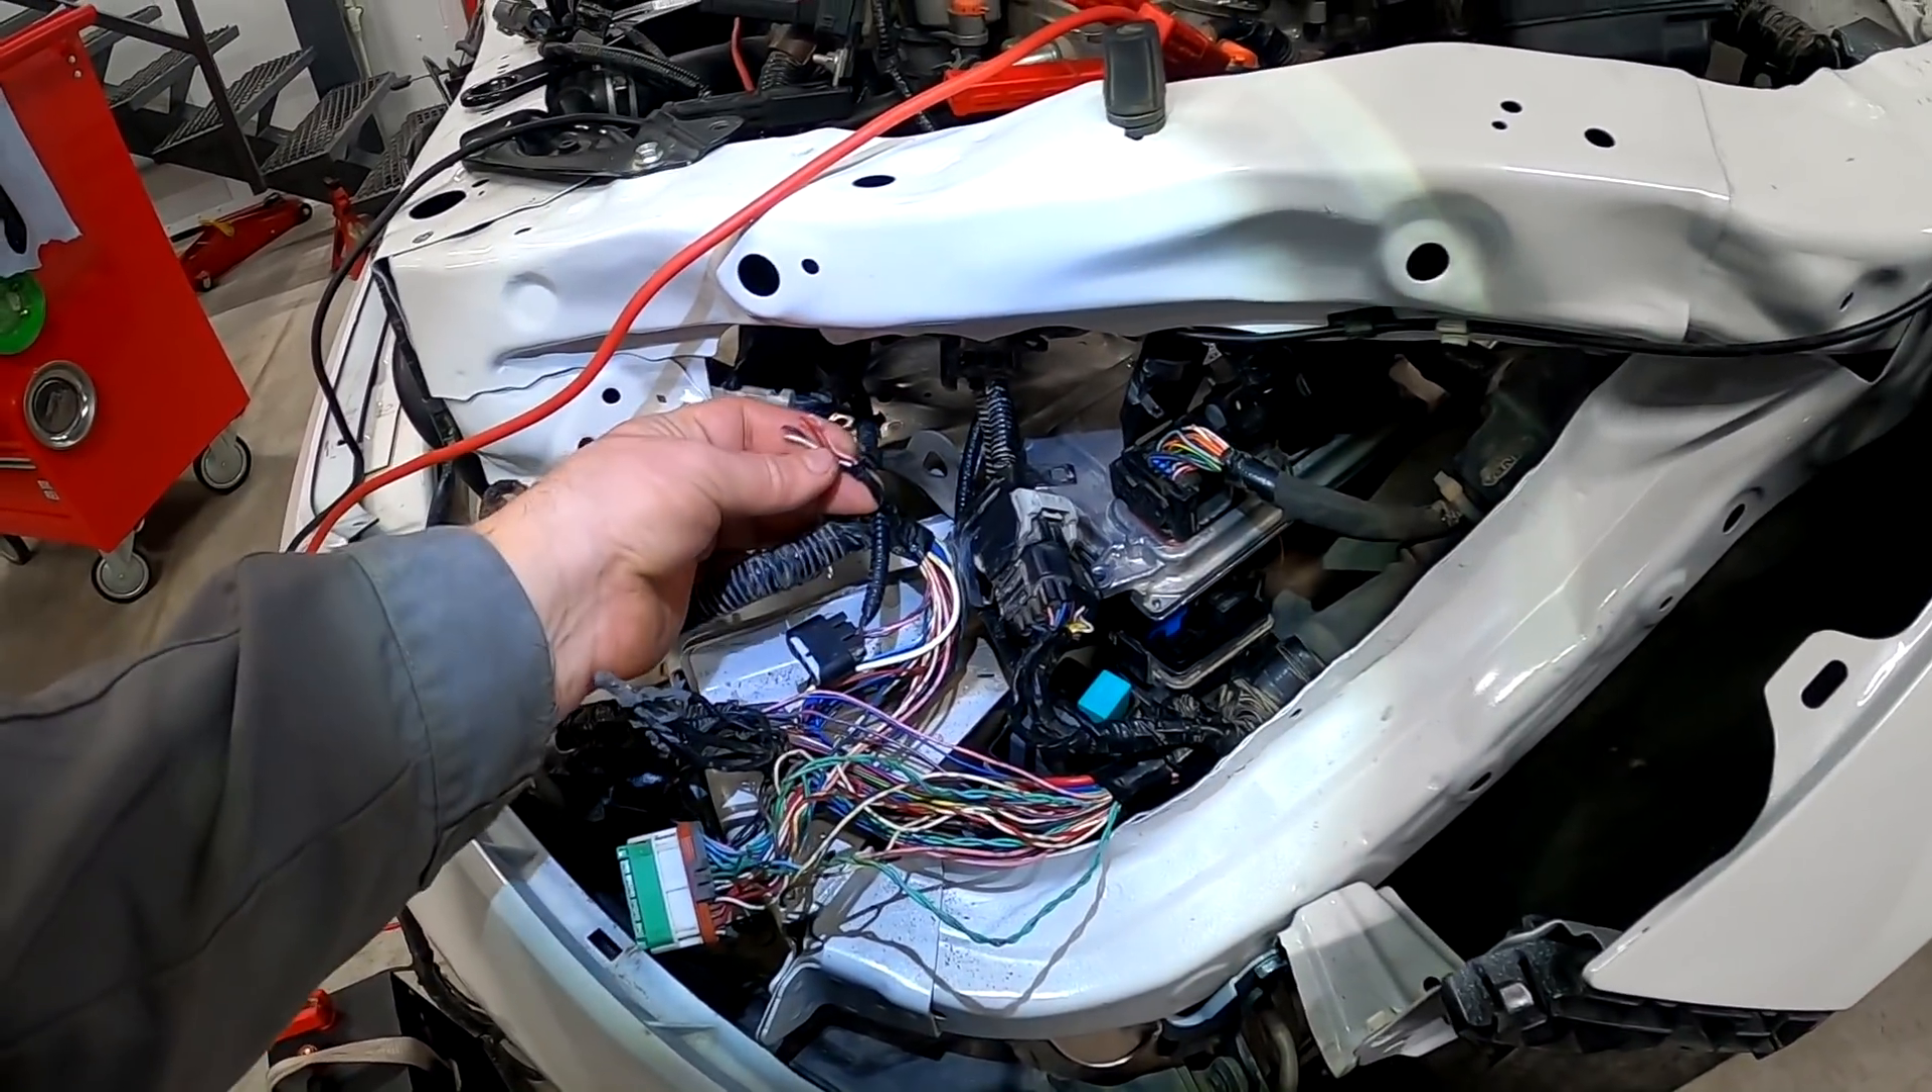Вот эти провода пока висят в воздухе.